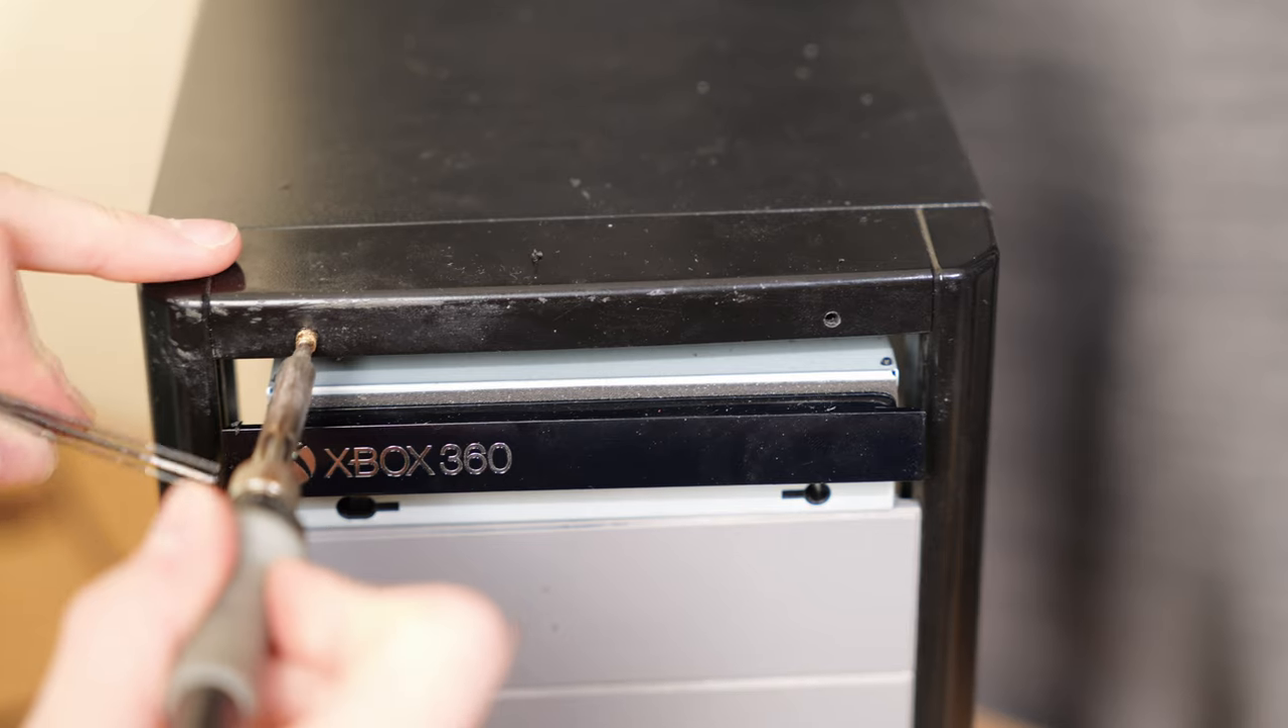As you can see, the front panel, there's a bit of a gap there.